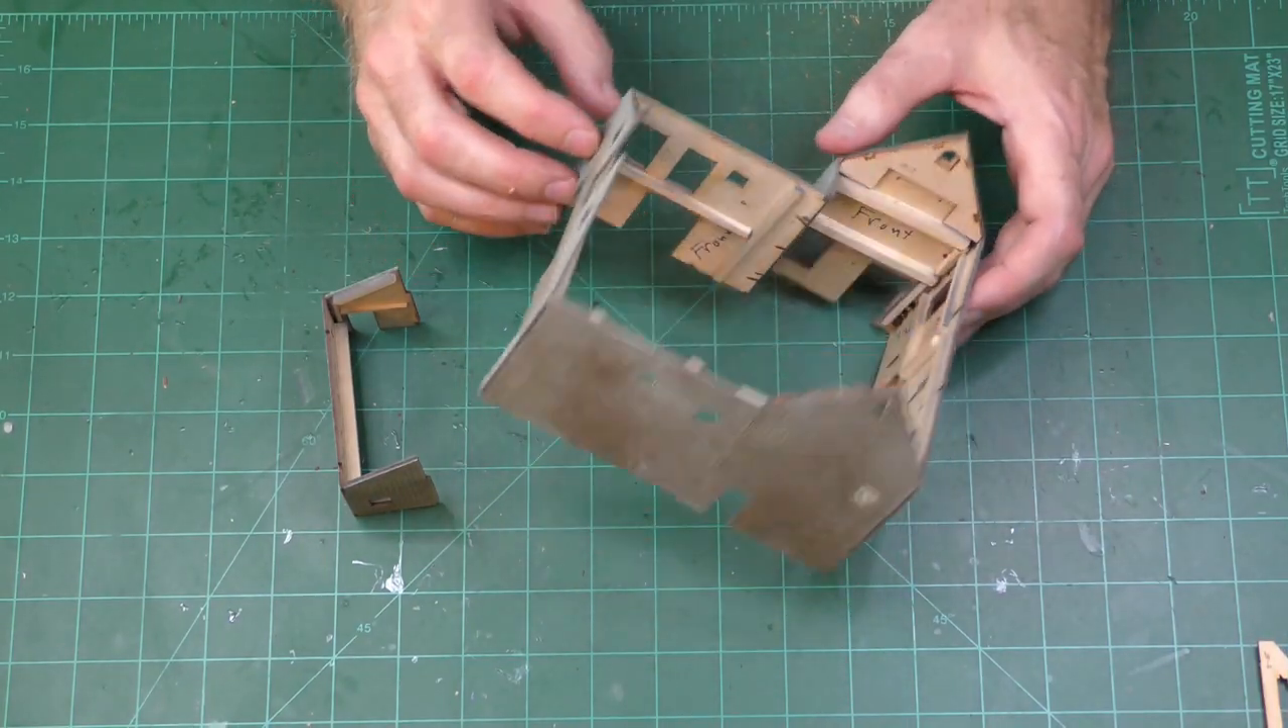This is the building with the walls put together and you can see all my bracing.